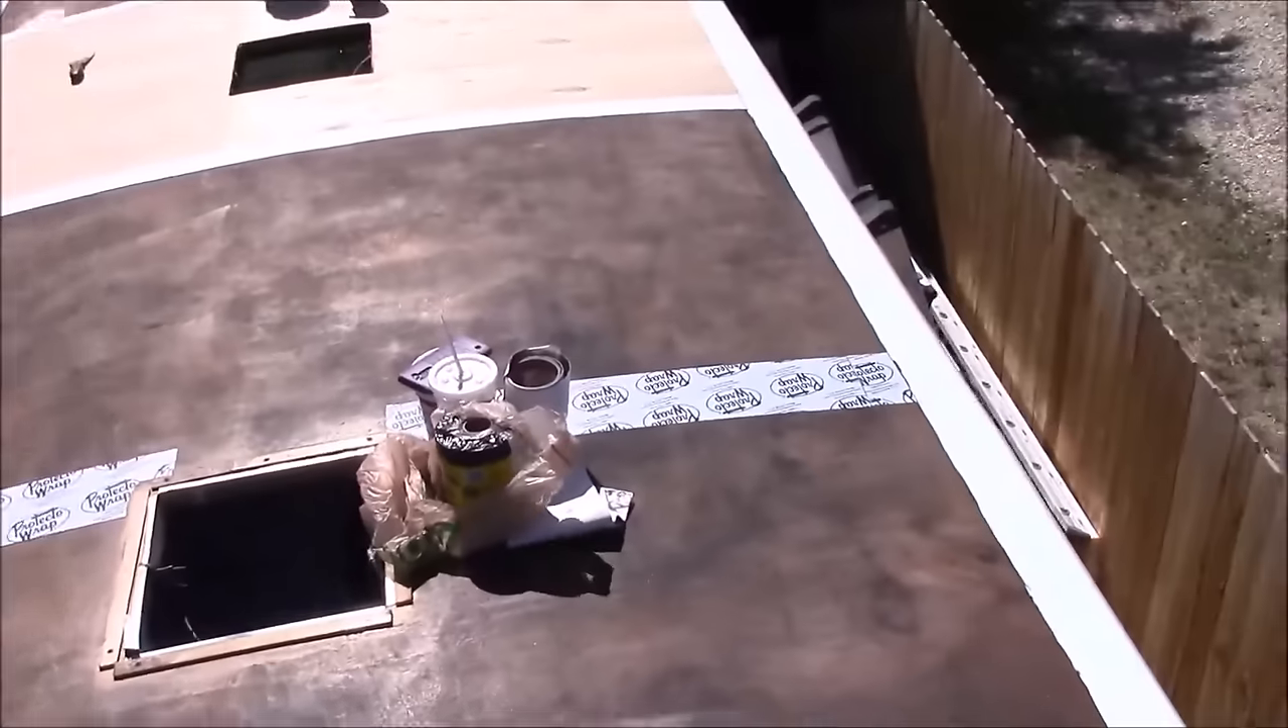So as you can see here, I have seam tape on all my joints here to help give it some extra protection.